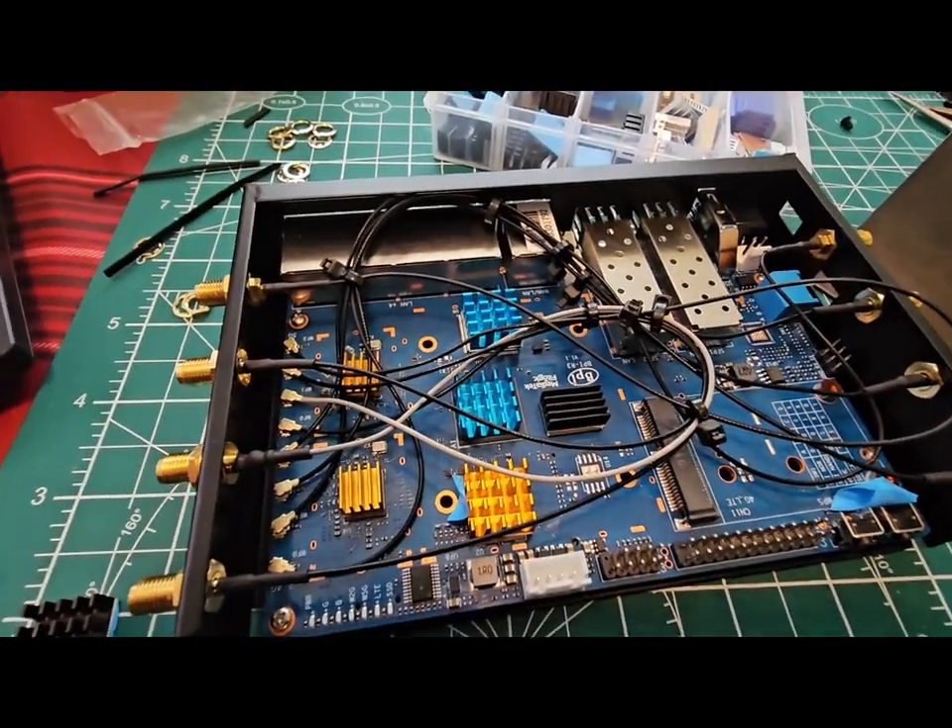Okay, we got our heat sinks on here.